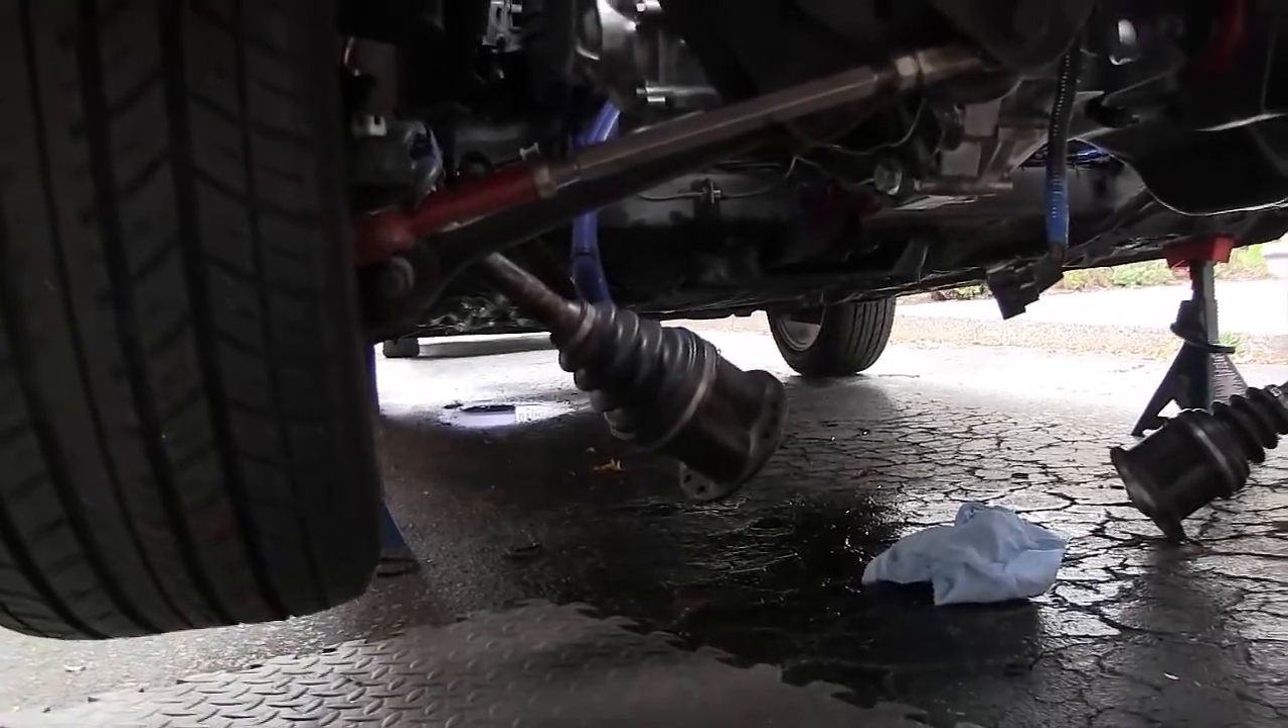As you can see we've now dropped the driver side axle which is much shorter.